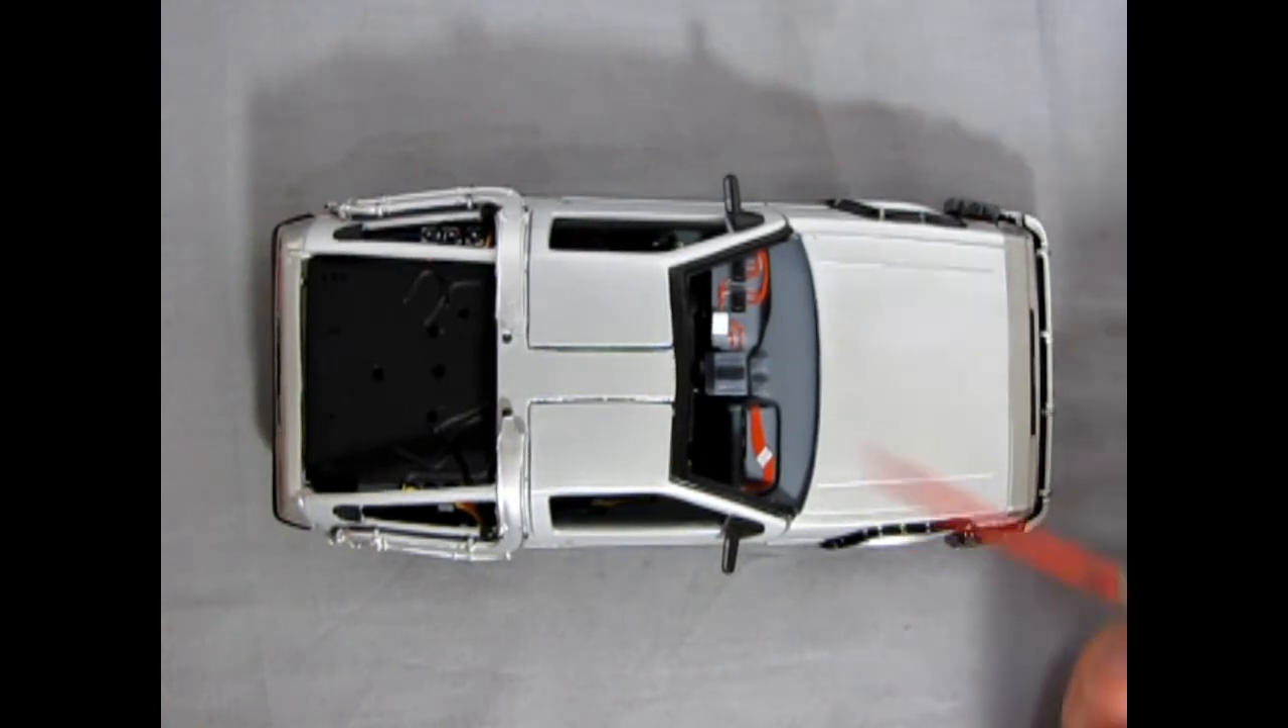And I've got the mirror back on. So both sides are complete here.